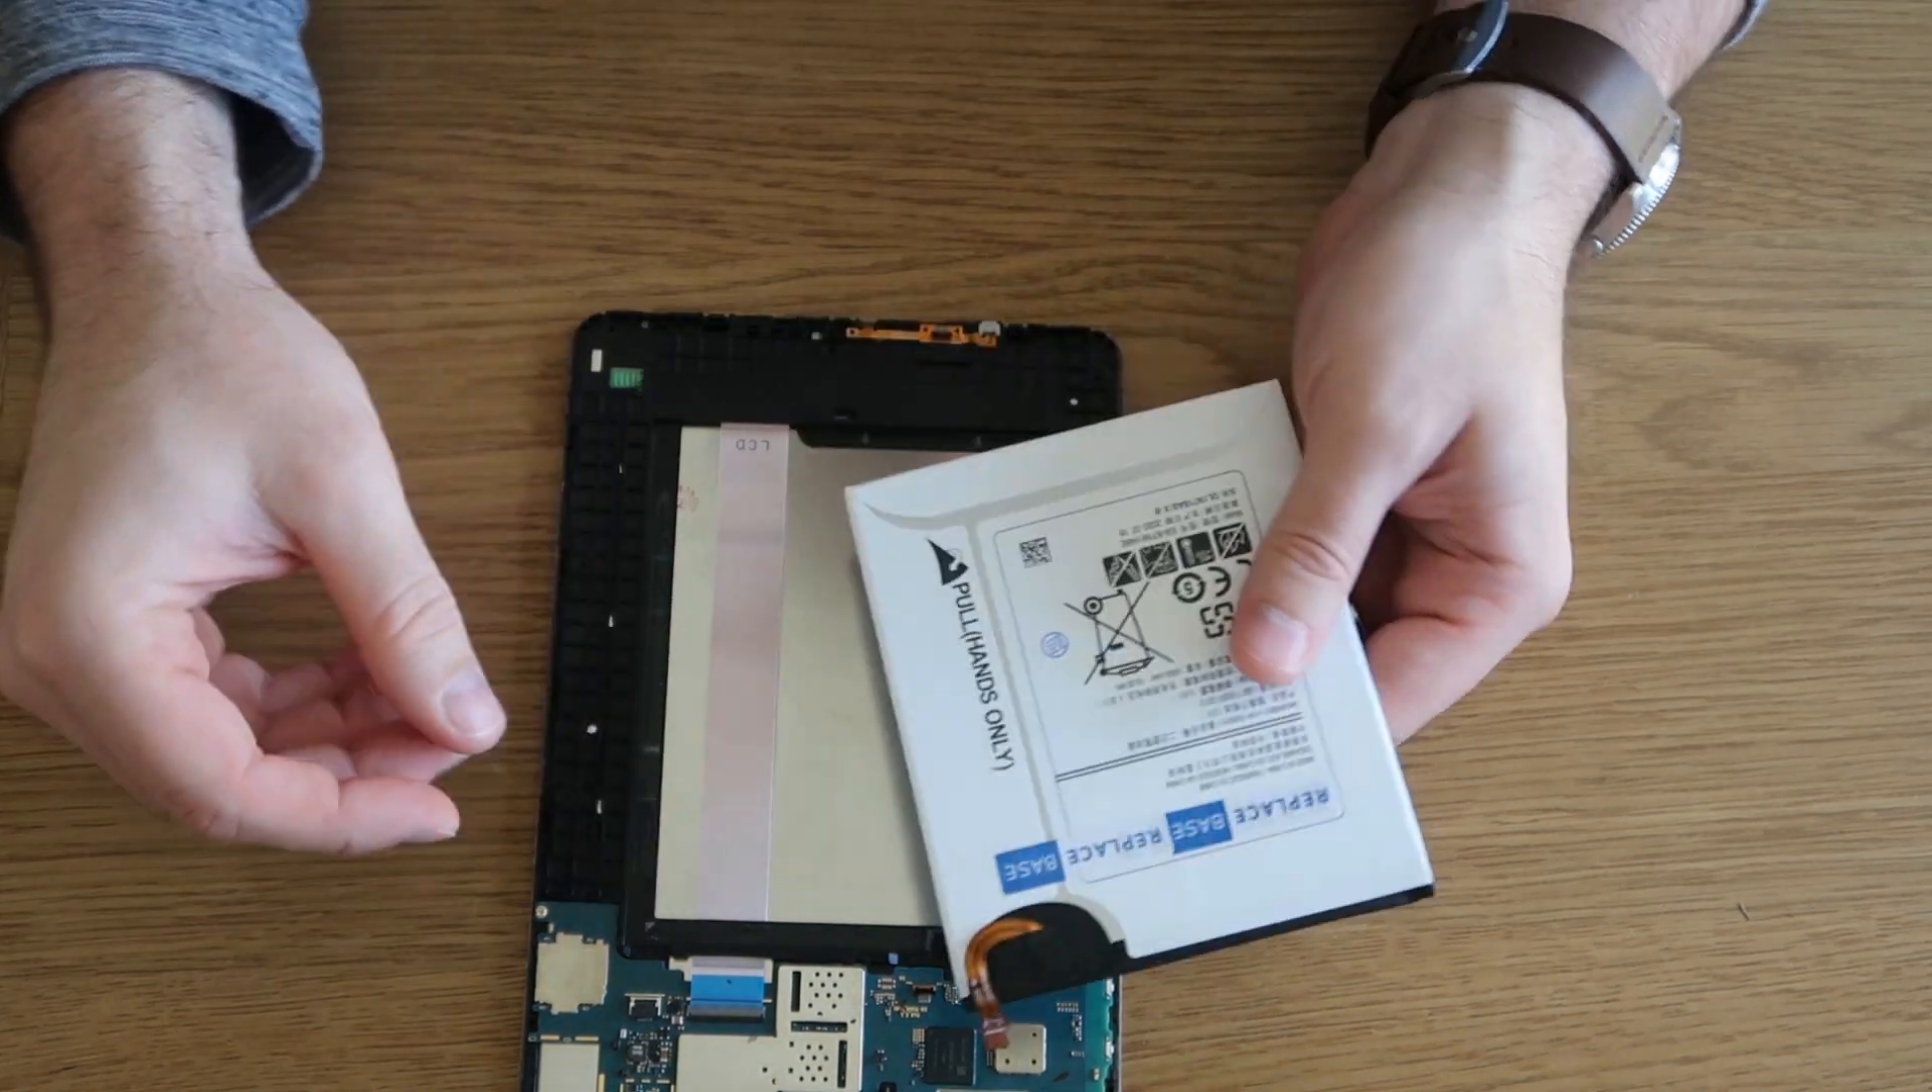So that is our battery completely disconnected.